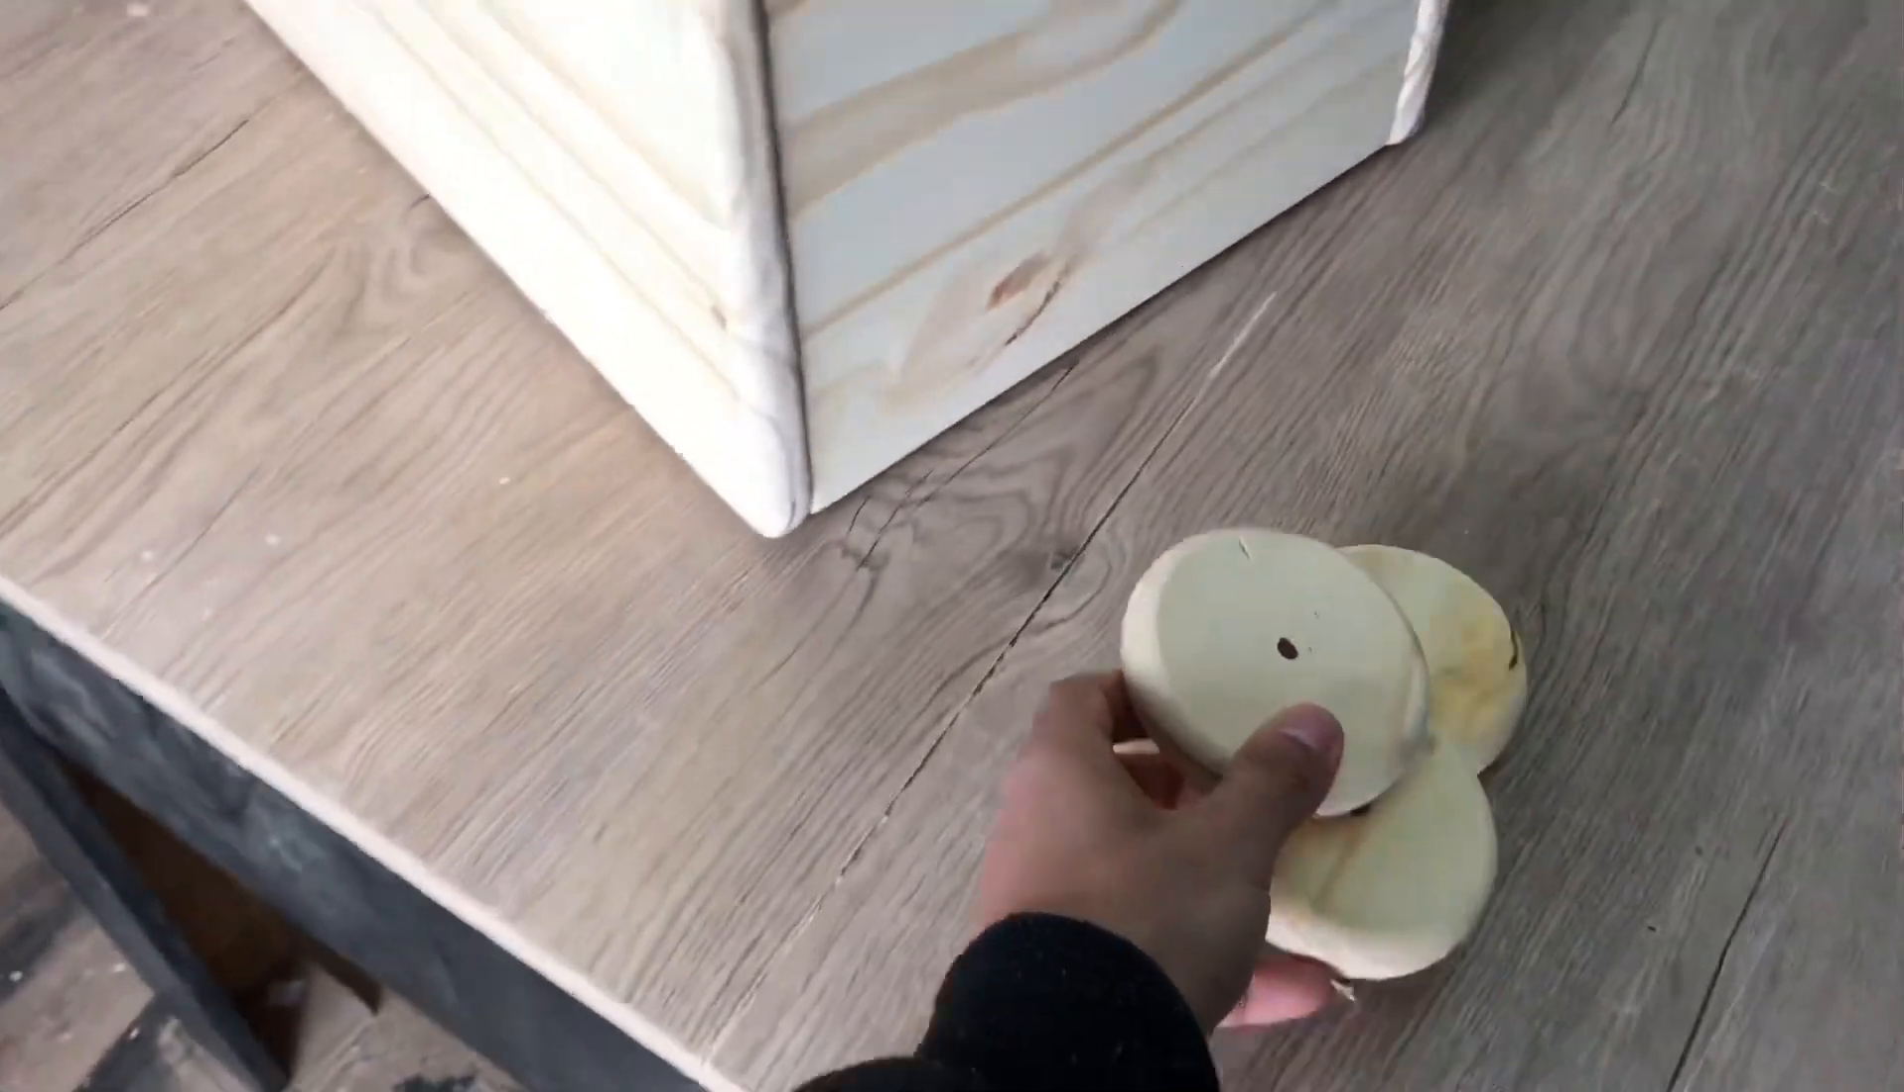Ahora ya casi está listo lo único que falta es colocarle estas ruedas o símil ruedas.